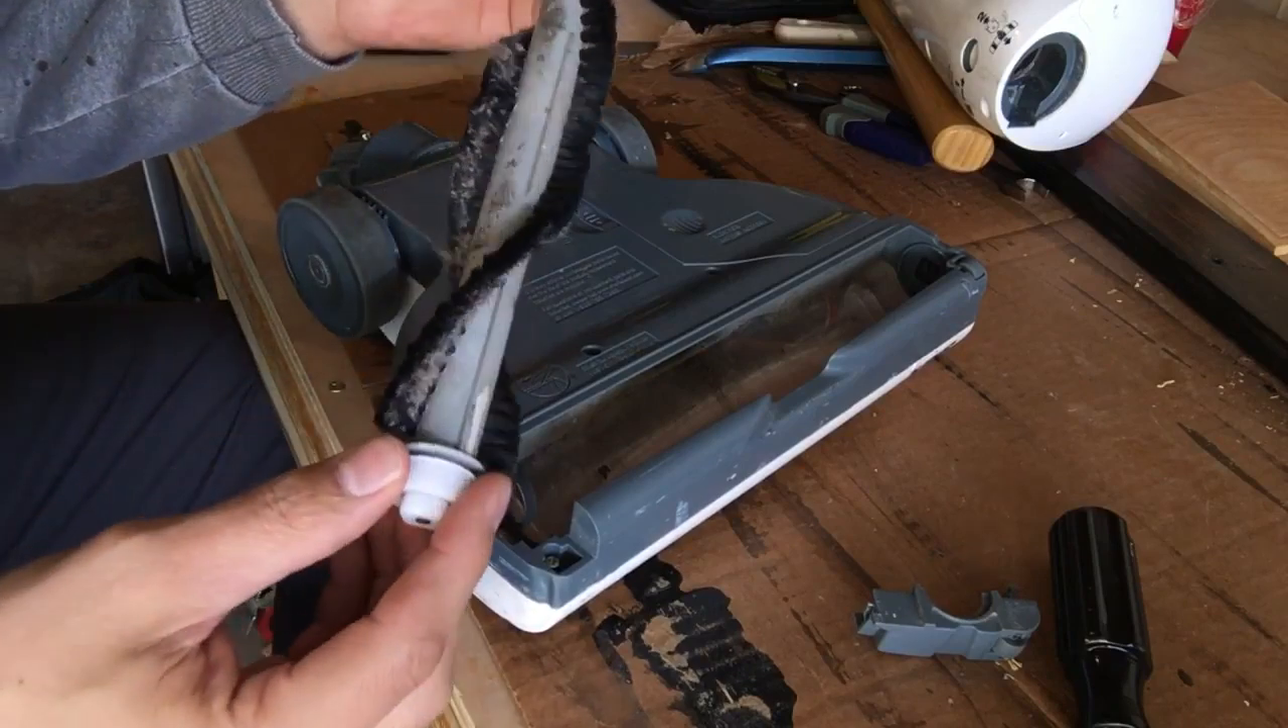The entire beater bar is freed from the particular vacuum cleaner.